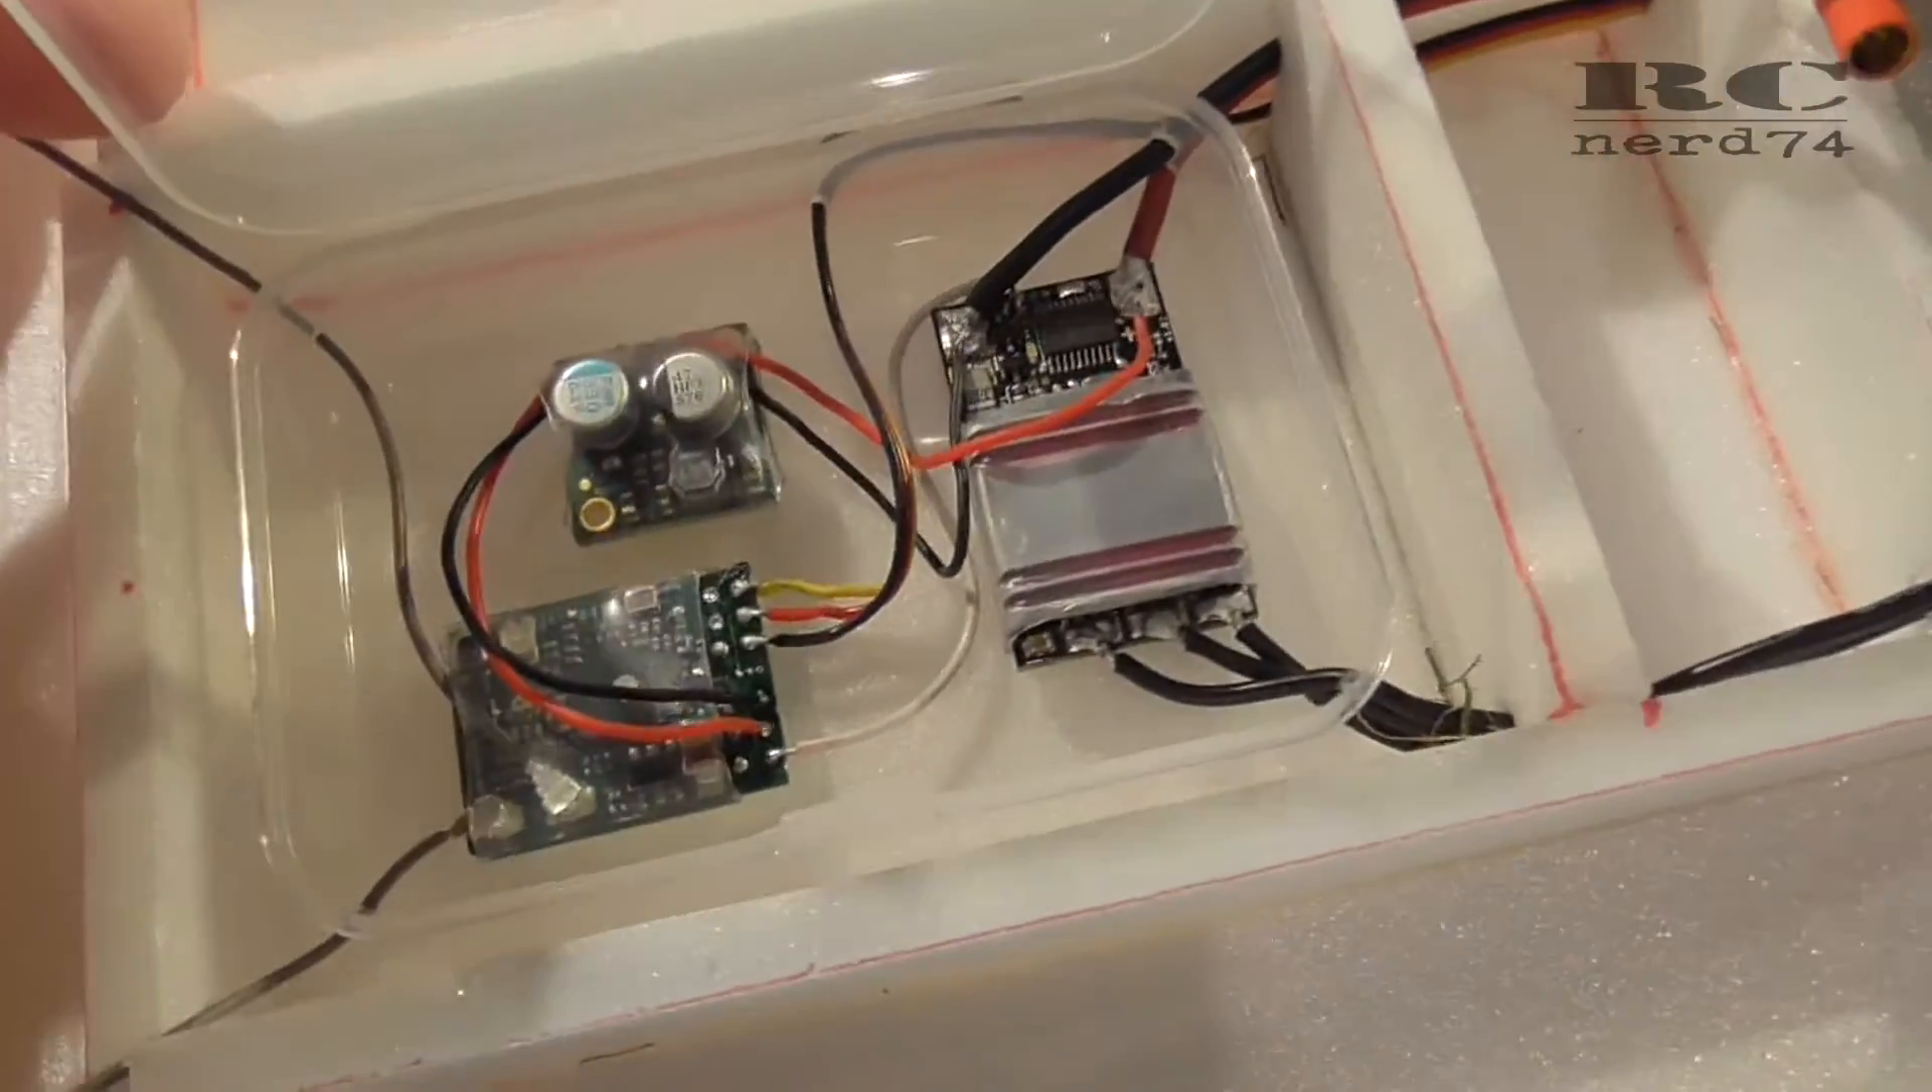All electronics are now installed into the plastic box.